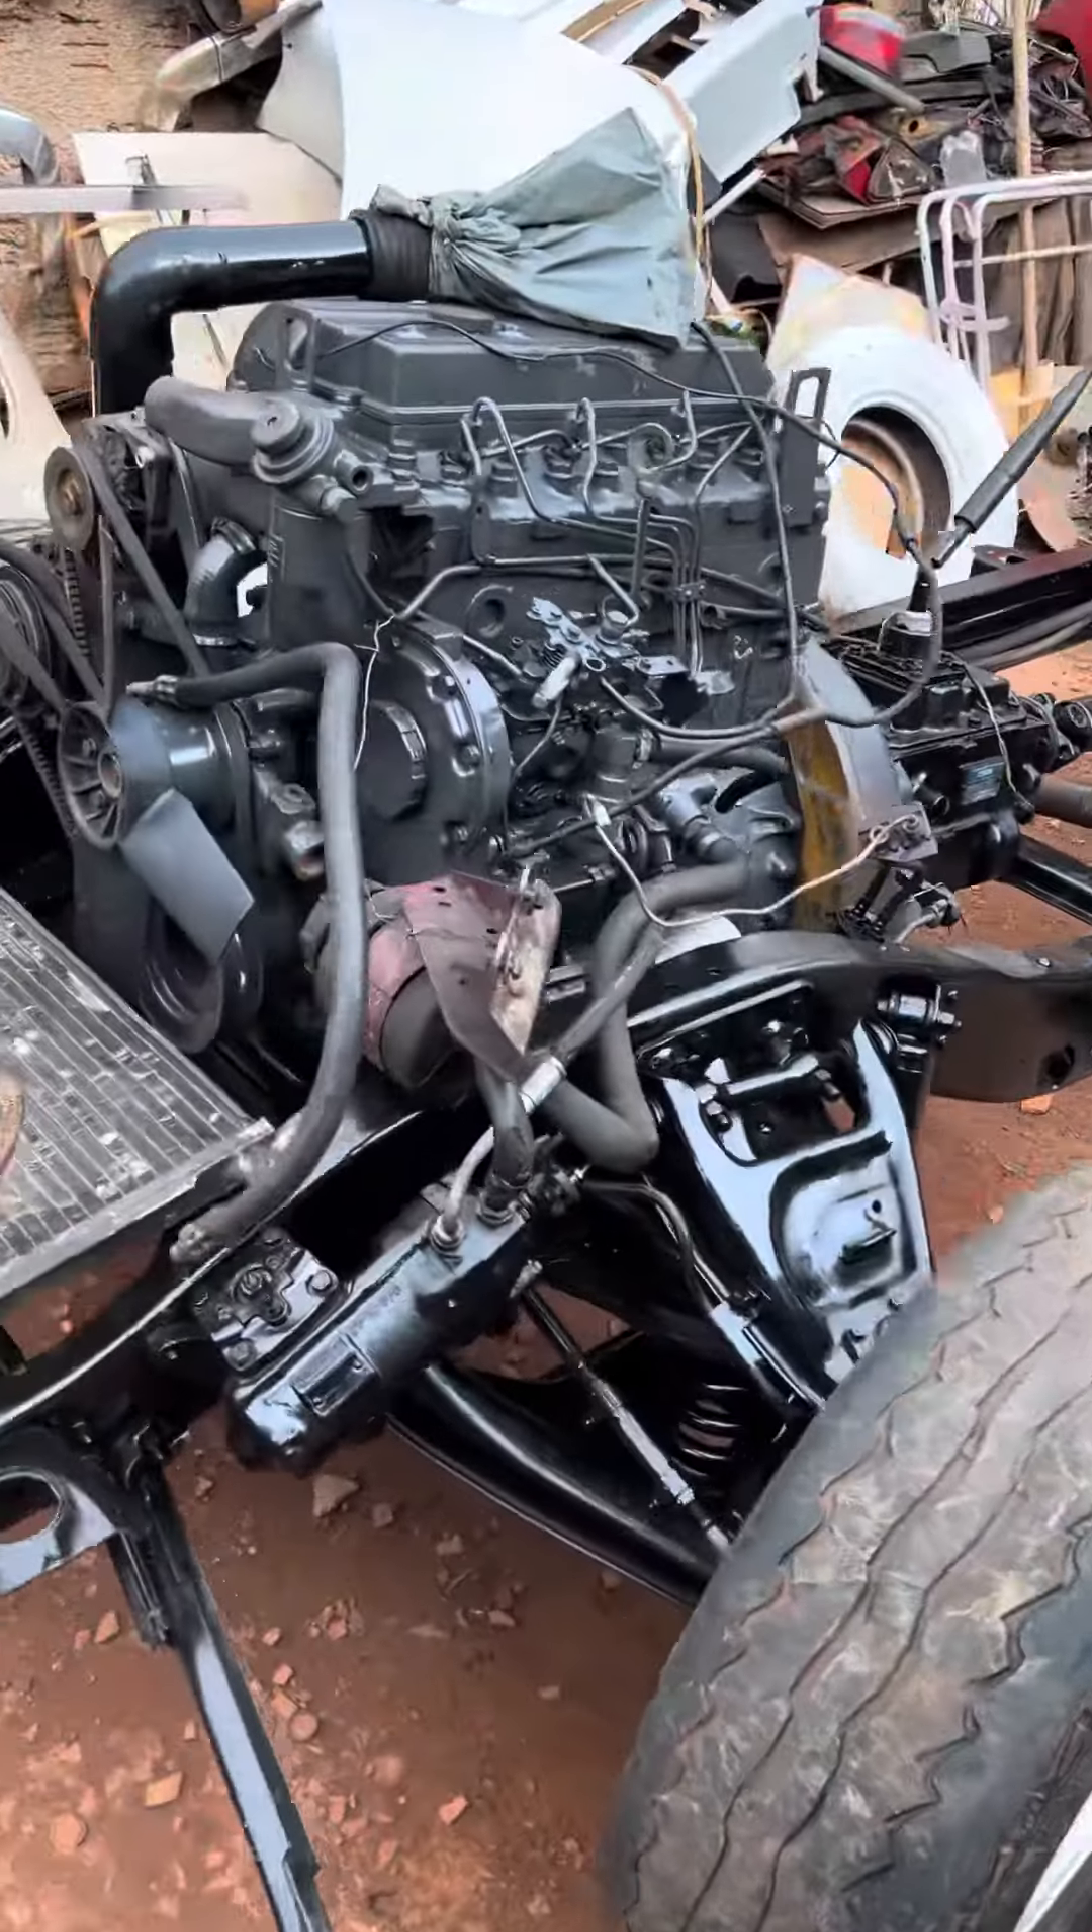Esse aqui é o chassi dela aqui, já com o motor instalado já.